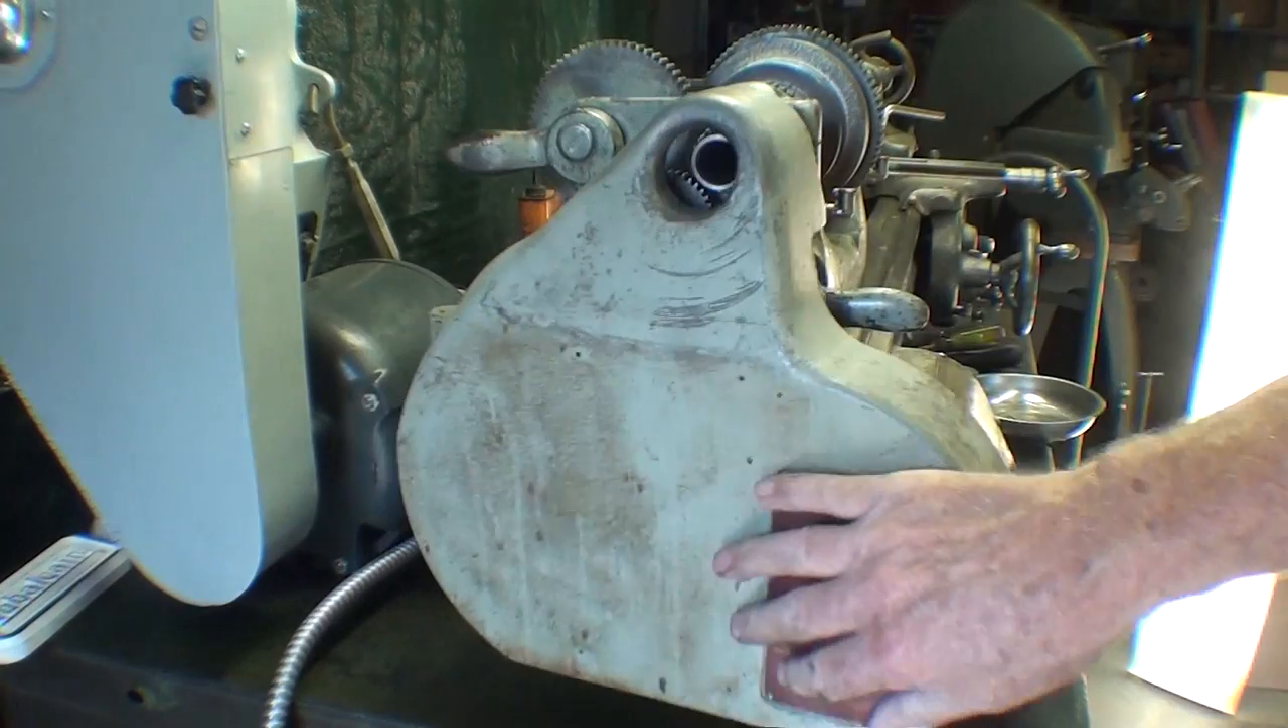And I've put the gear guard on, which sadly needs a paint job.